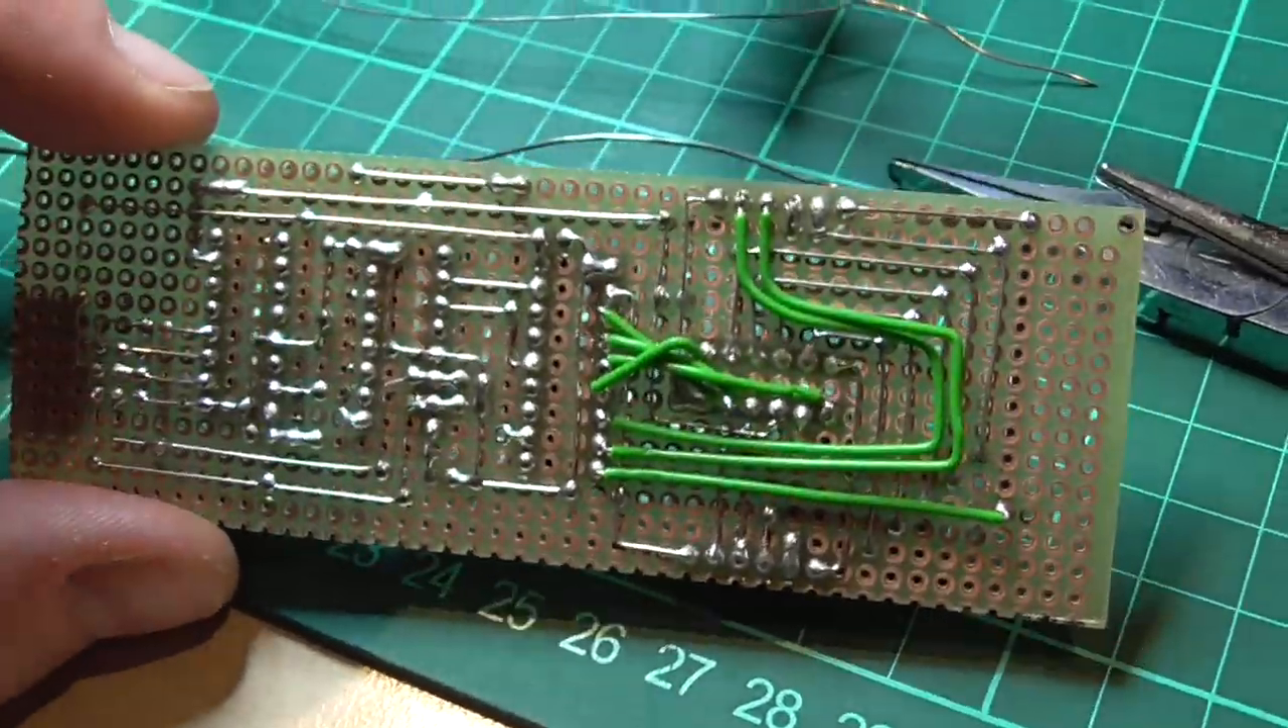Die erste Lage Jumperkabel ist drauf.